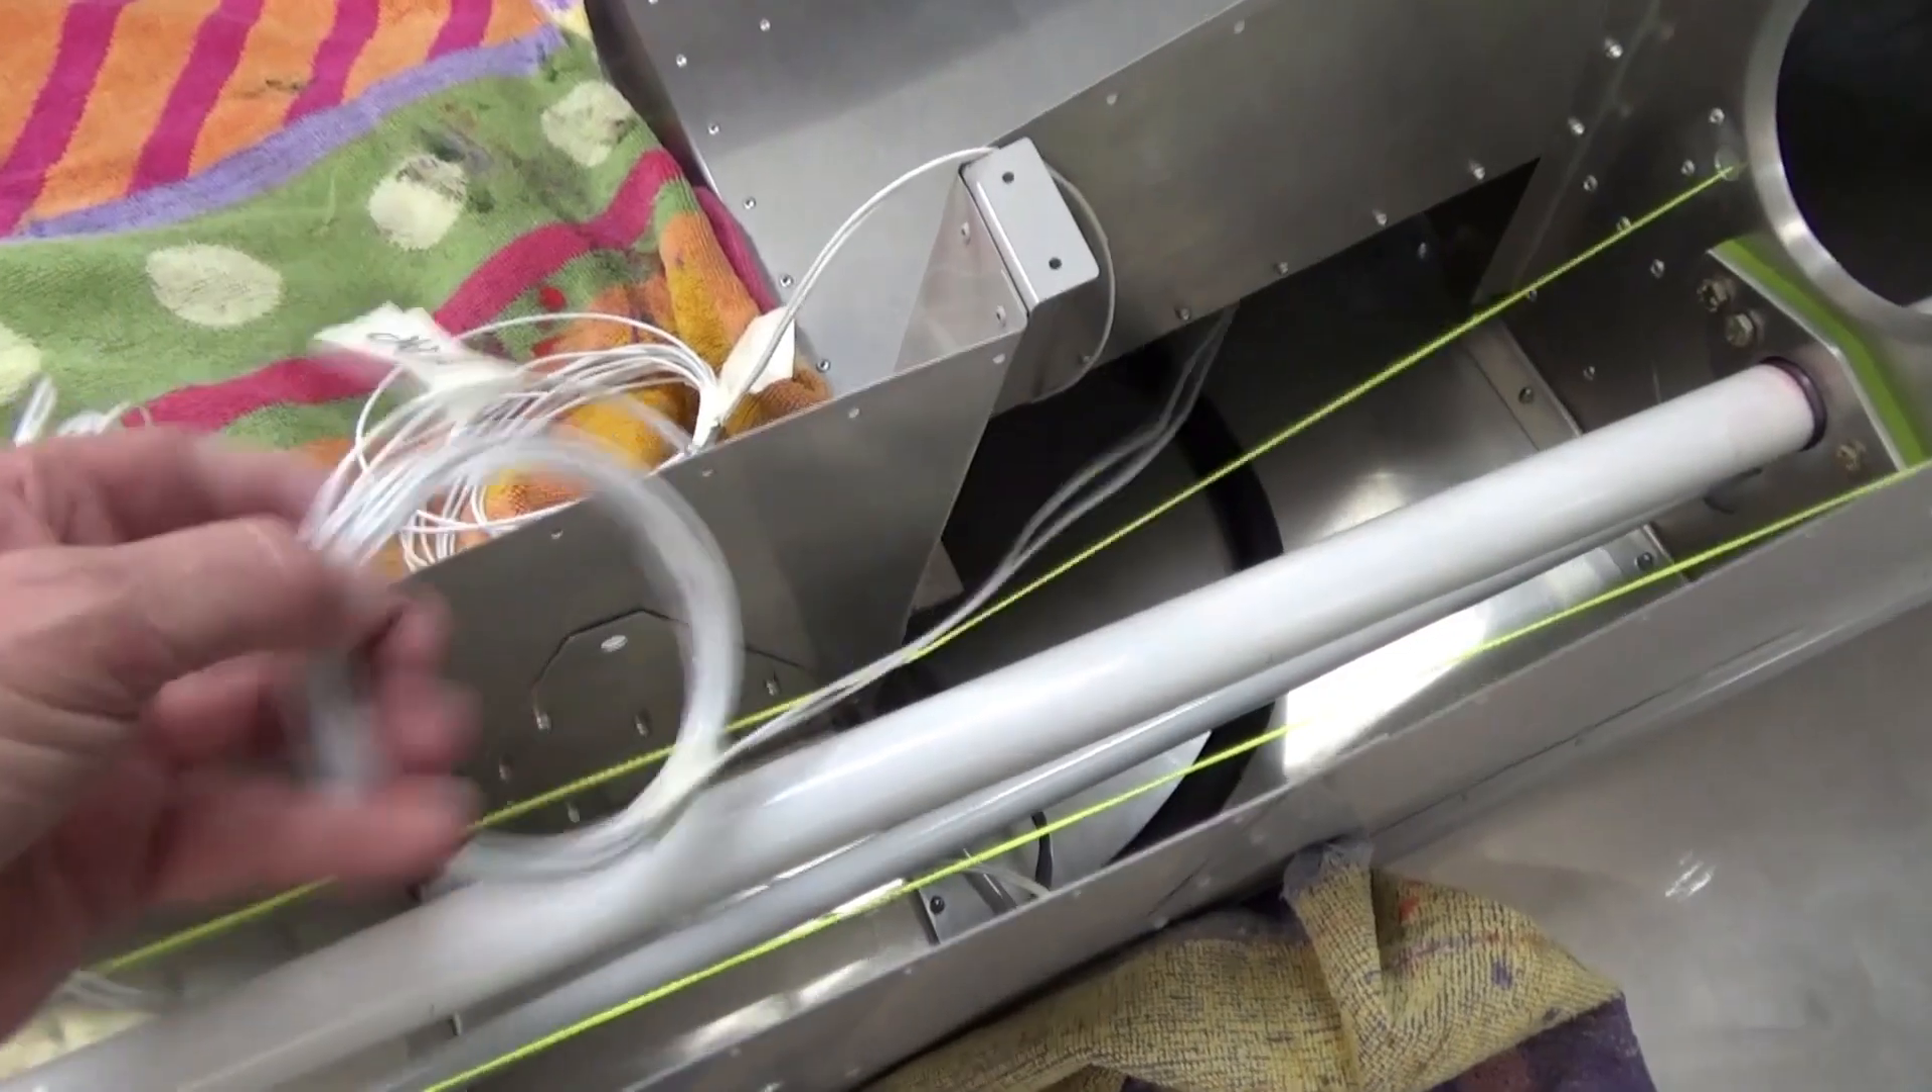I started running the wires through the centre console.